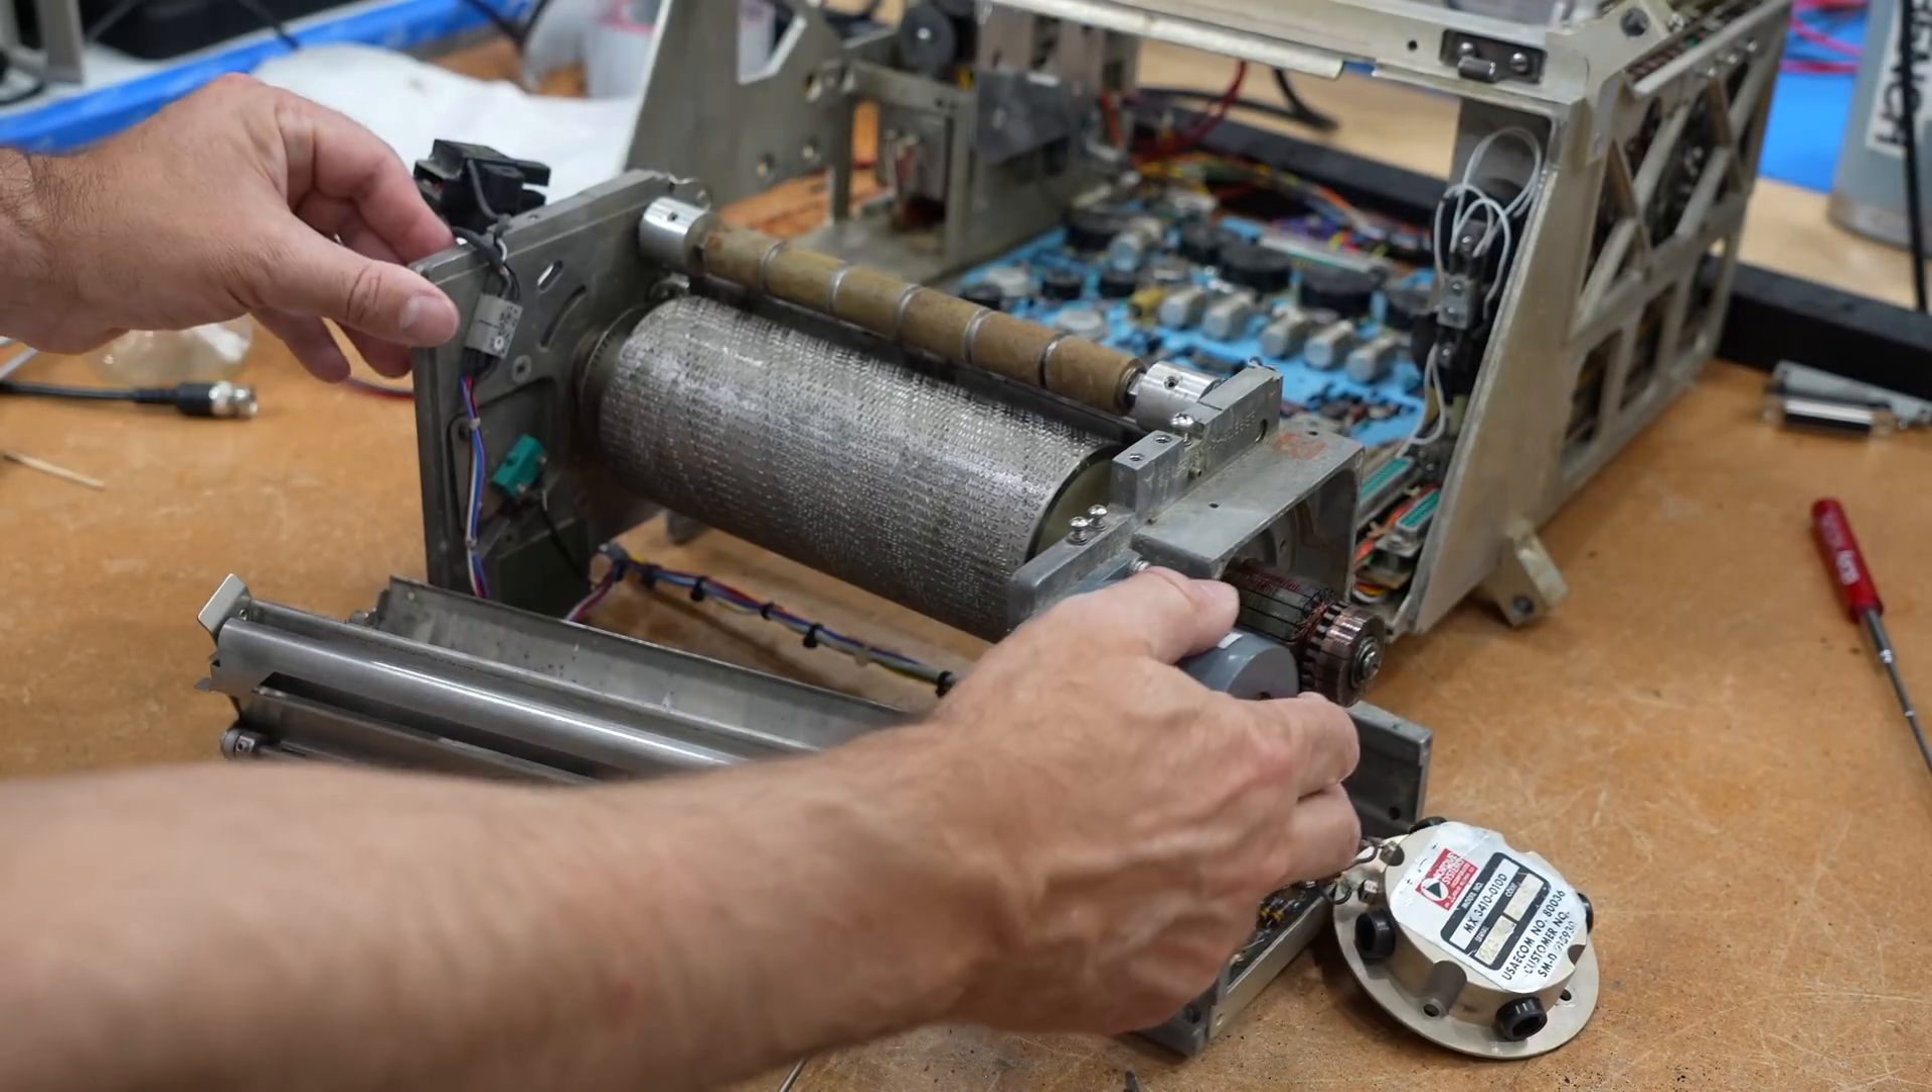So I have progressed in my disassembly, and finally I was able to get this assembly out, which has our big bad roller in it.